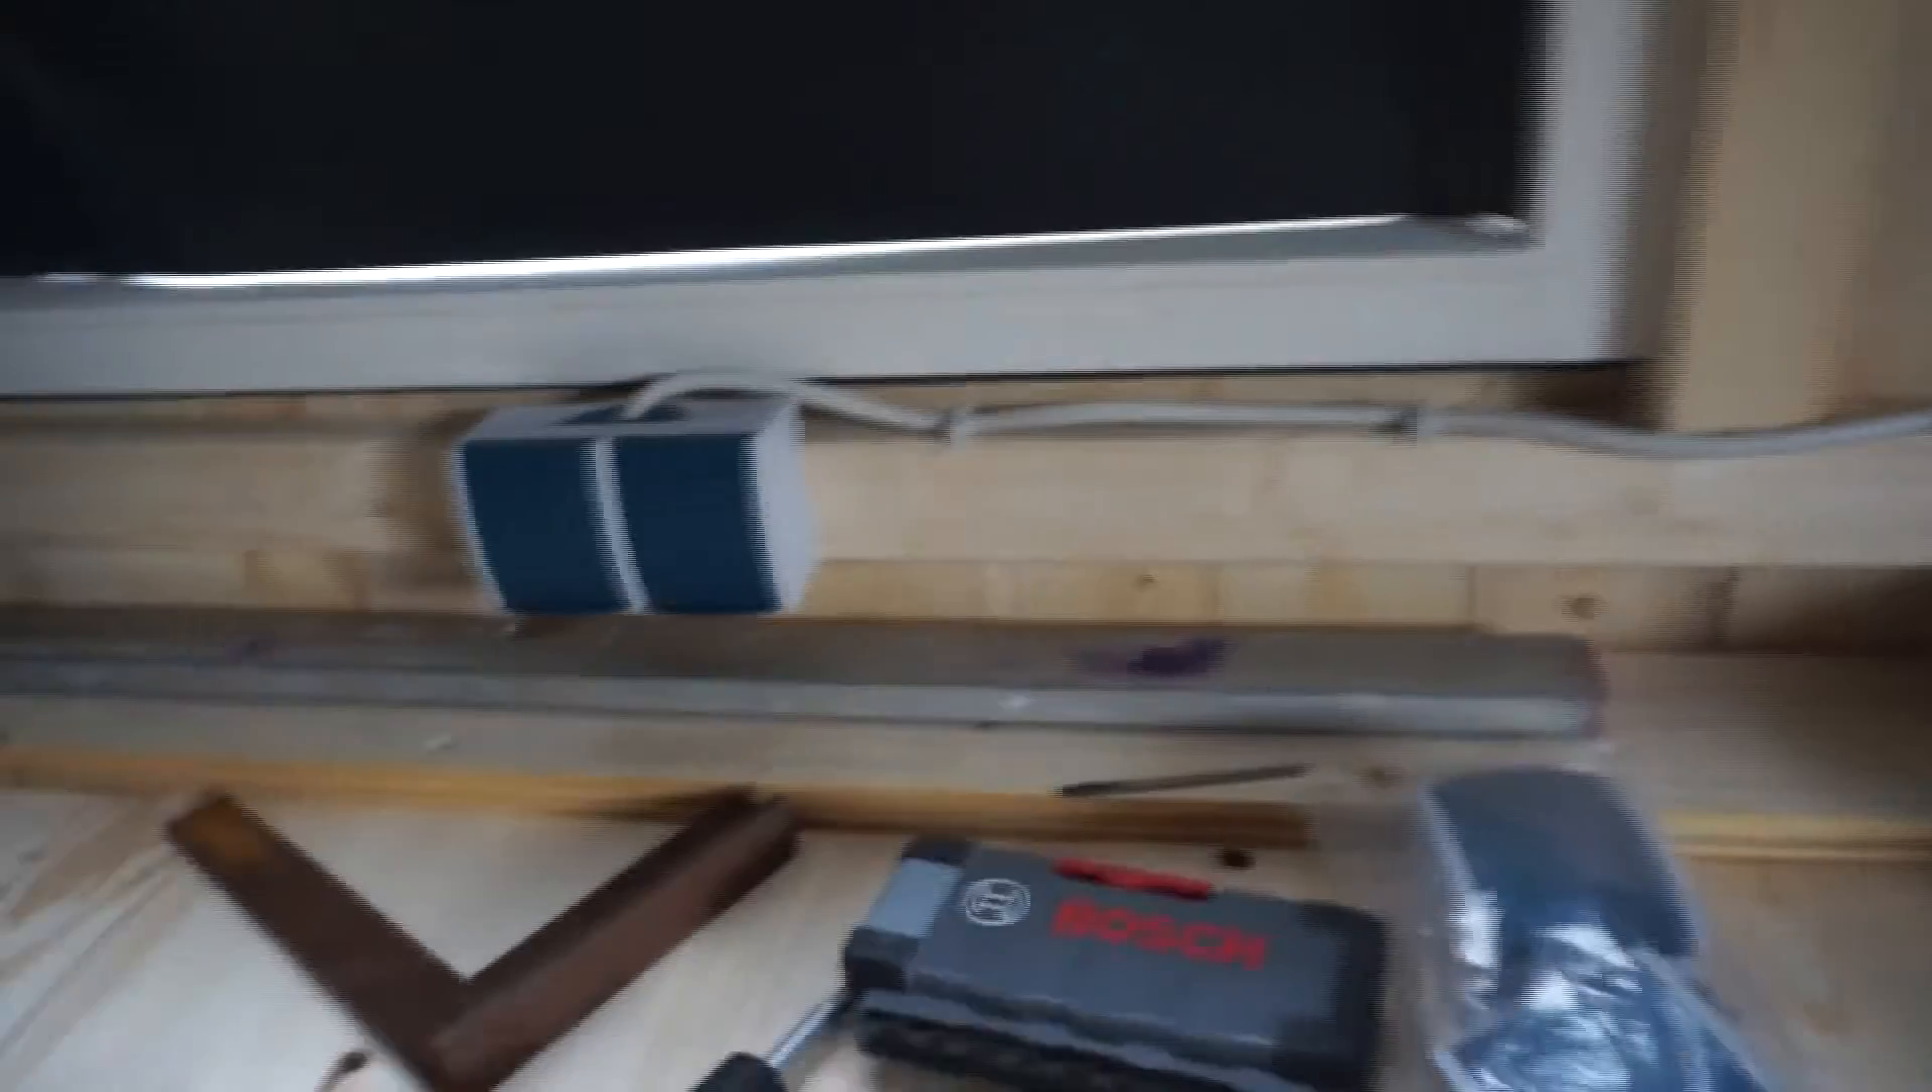Kabel ist drin. Steckdose ist dran.